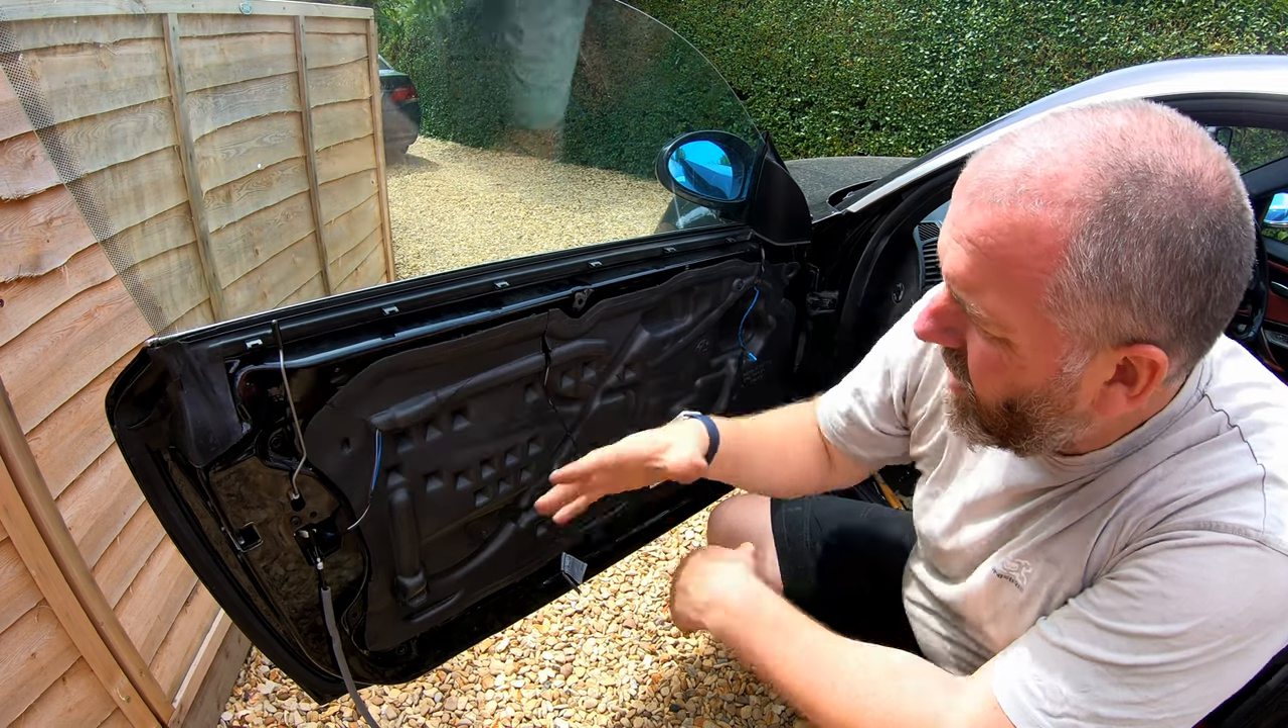So, yeah, all I need to do now is reinstall the door panel.